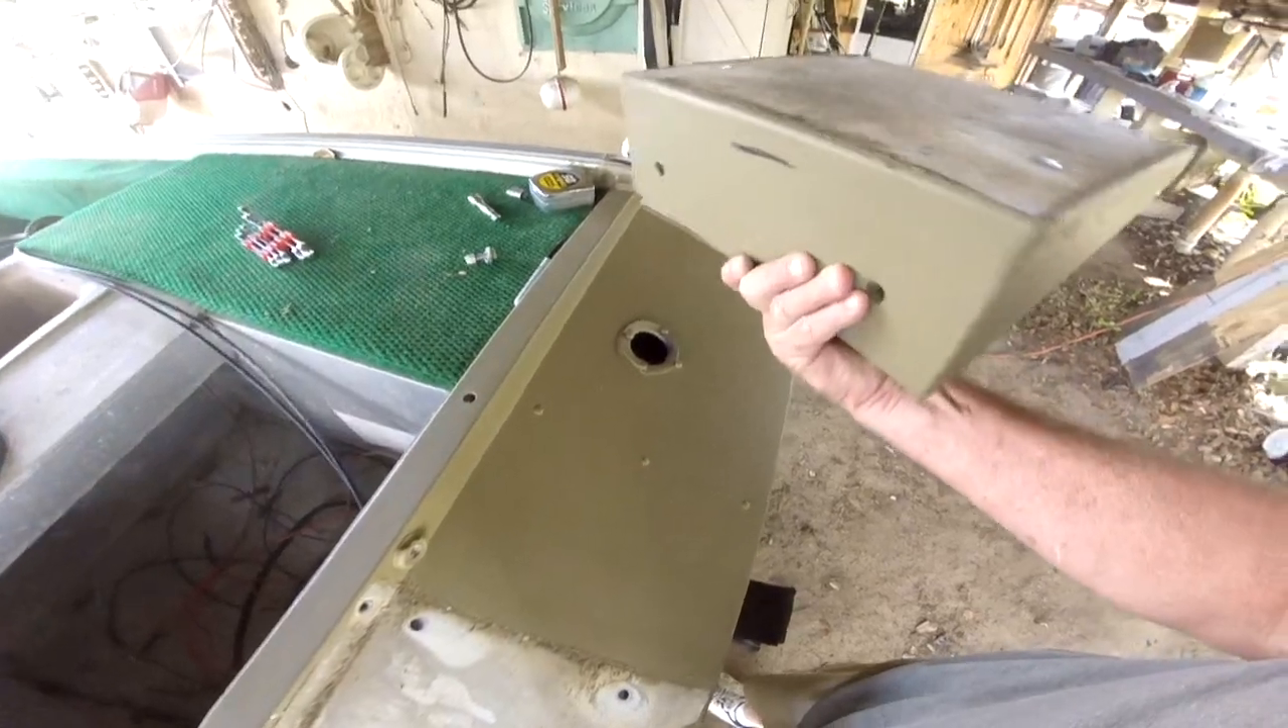All right there we go this old plate is off now.